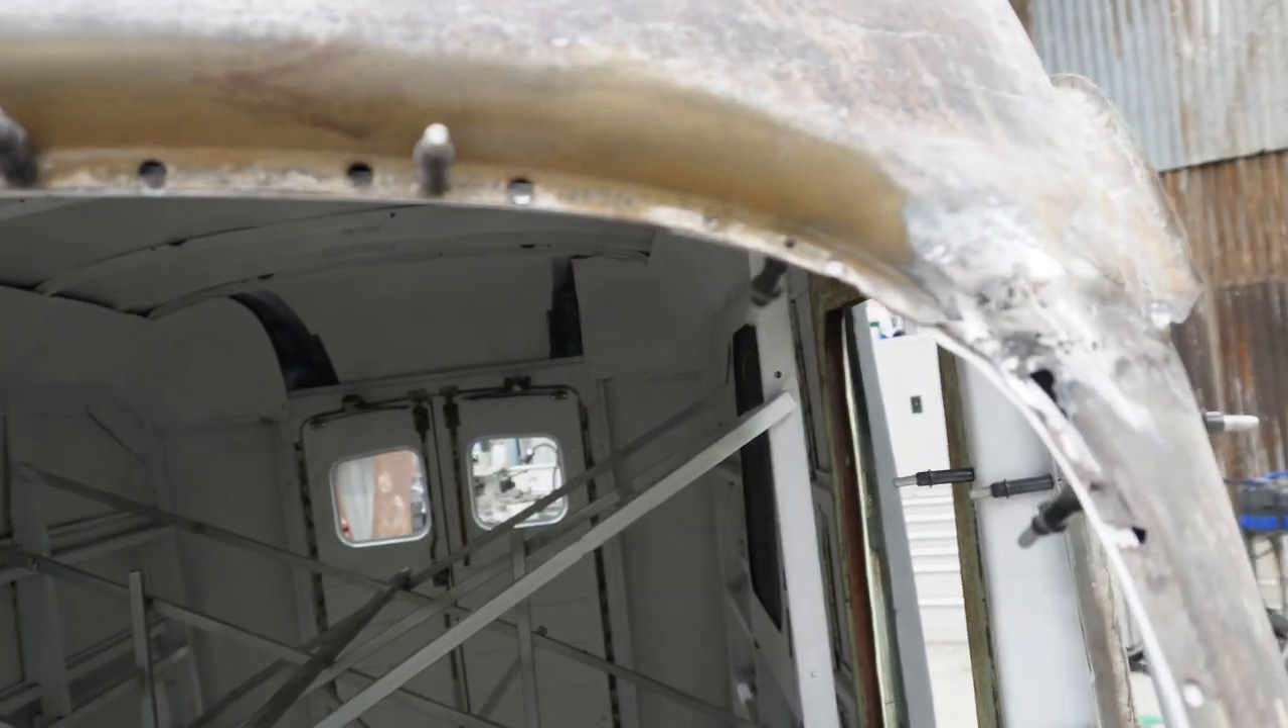There's a row of spot welds along the top of the window frame. They will need to be drilled out. You can see mine haven't been welded back in yet.